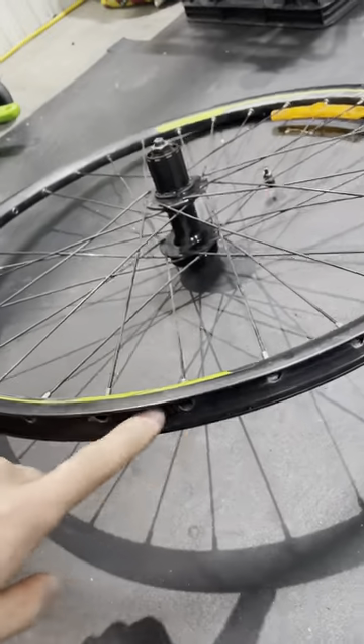Had to remove the tire the rim tape inner tube everything removed.